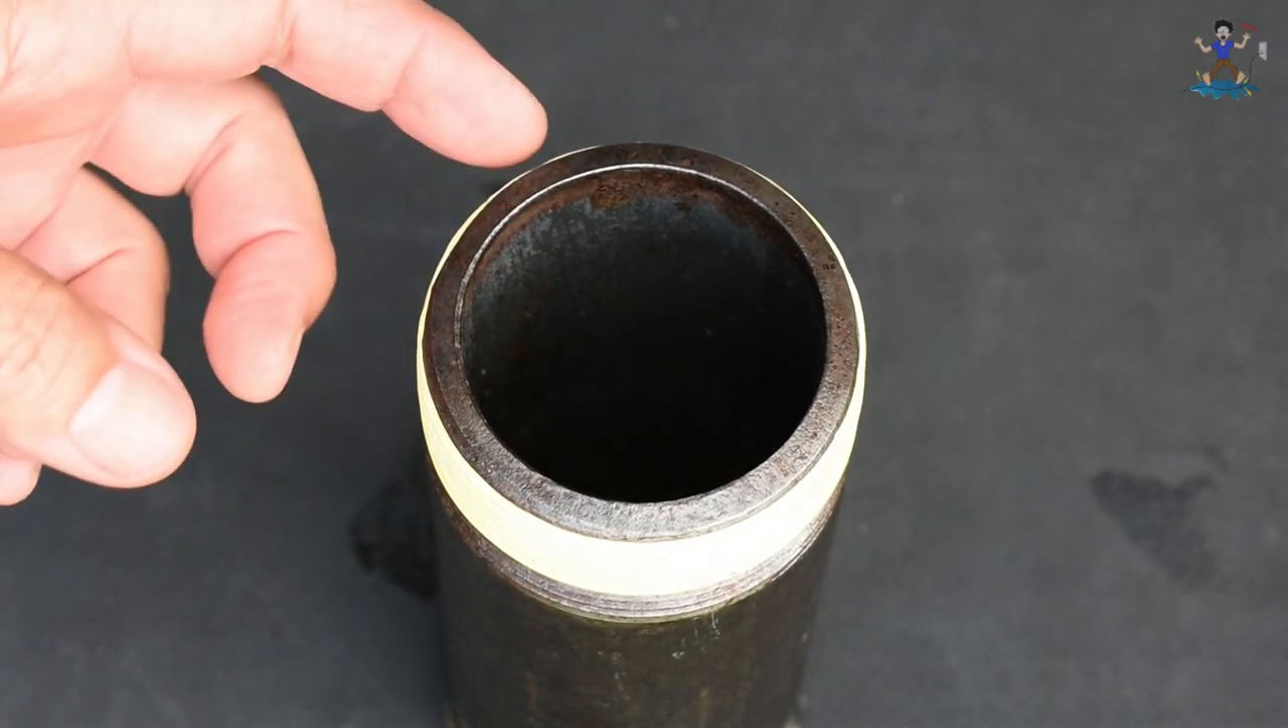You can see the male thread has three layers of teflon tape on it ready to go.